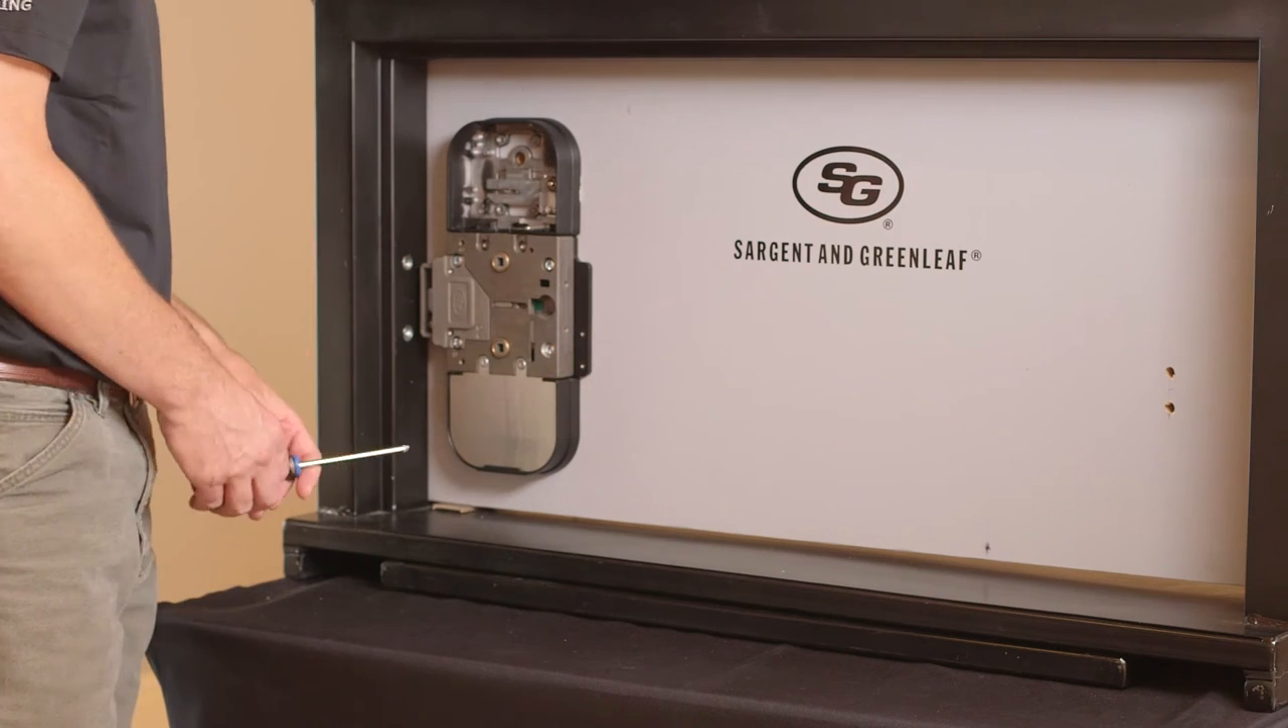For complete wiring information, refer to access control wiring on page 7. The access control assembly is now installed.